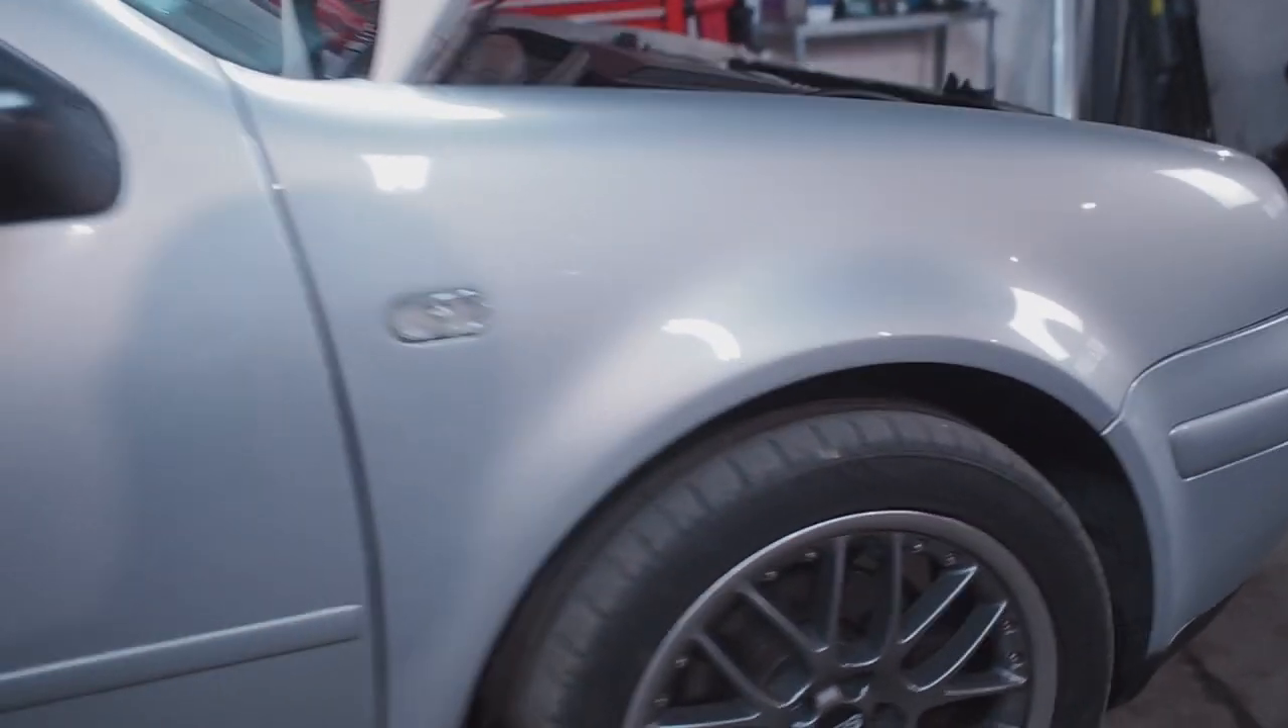As you can see still got that massive arch gap there at the front.